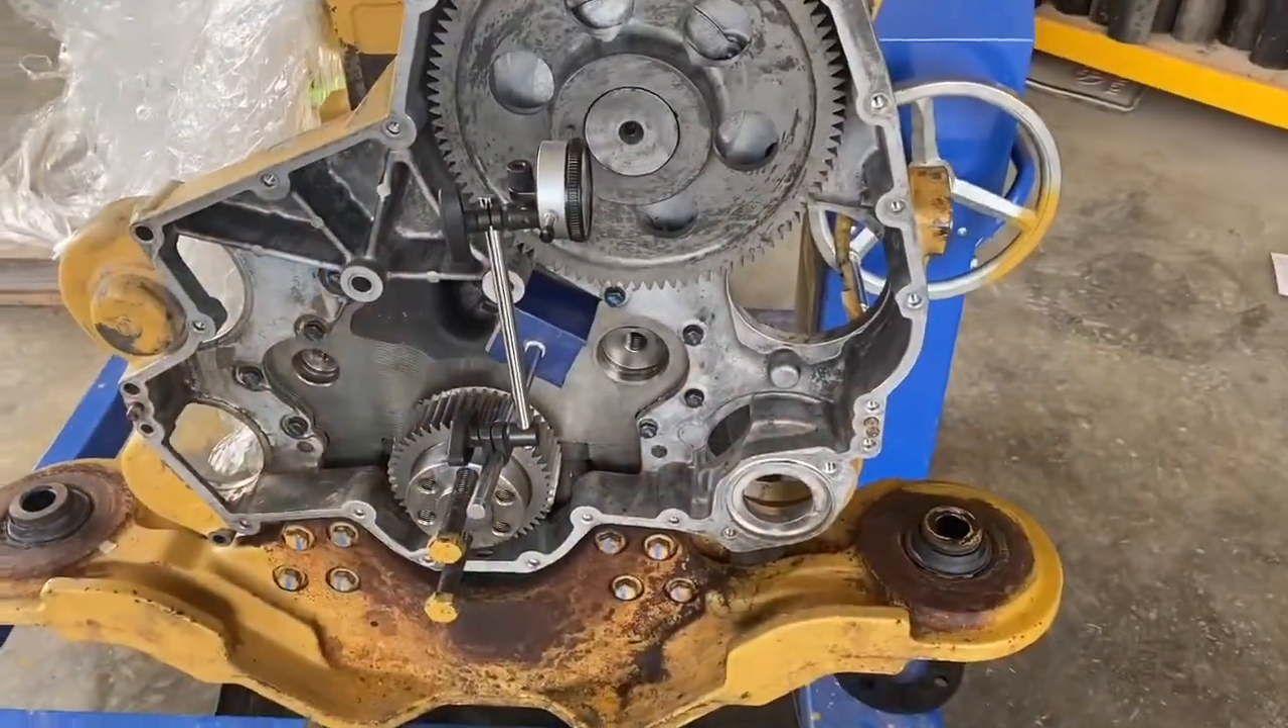Then put the front engine support on four bolts each side torque to 120 Newton meters and that's the front housing installed and torqued up.